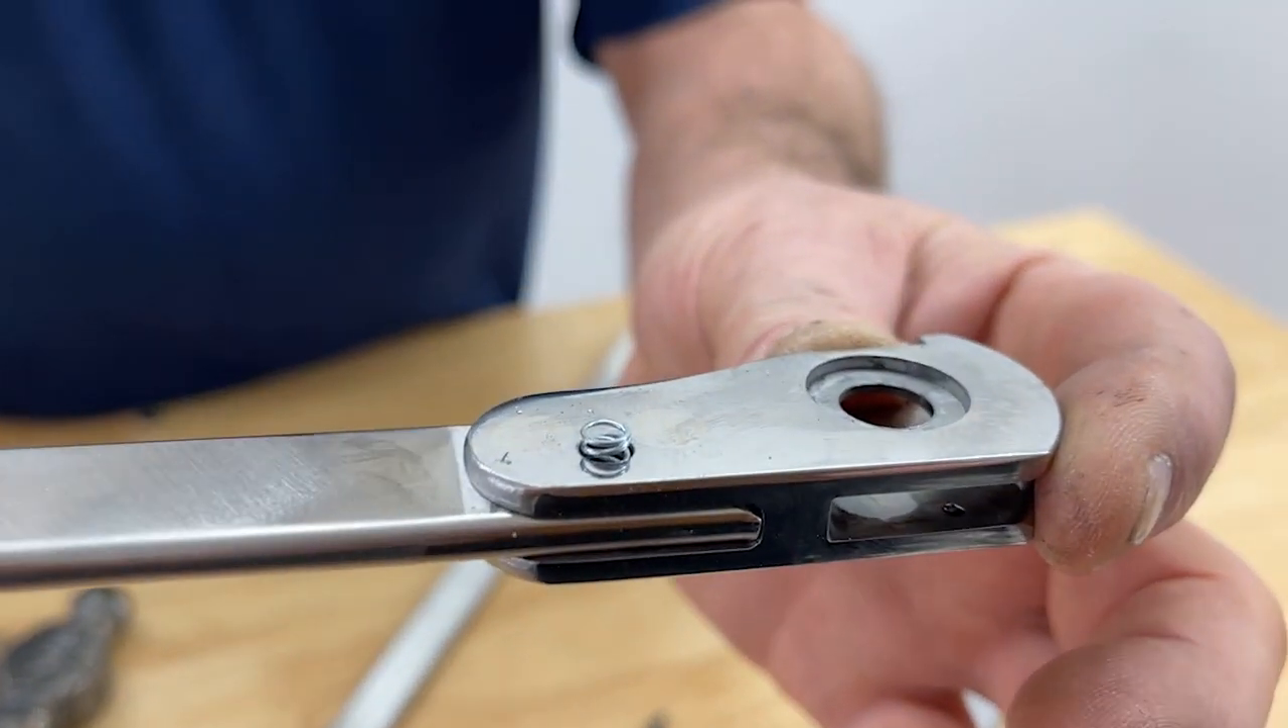One of the things that you'll see with the spring, the spring stands proud of the joint.